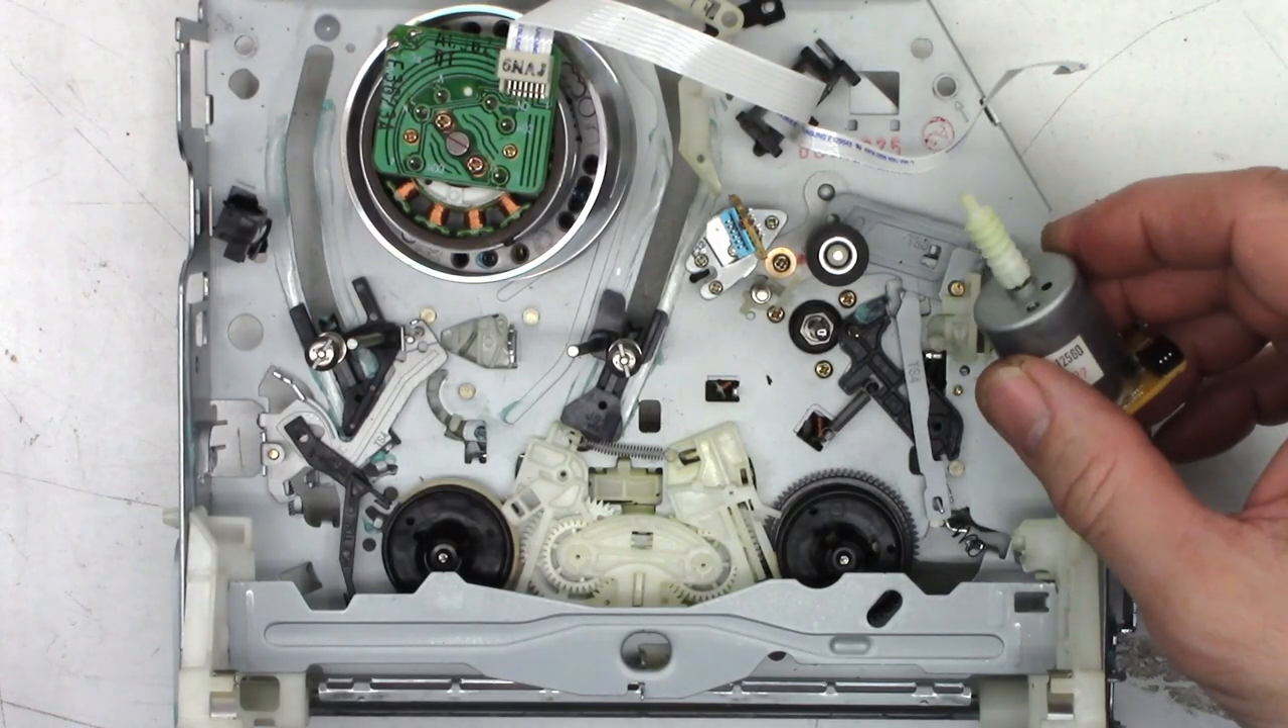So, I went ahead and removed the loading motor, just so I can run this thing through its paces.